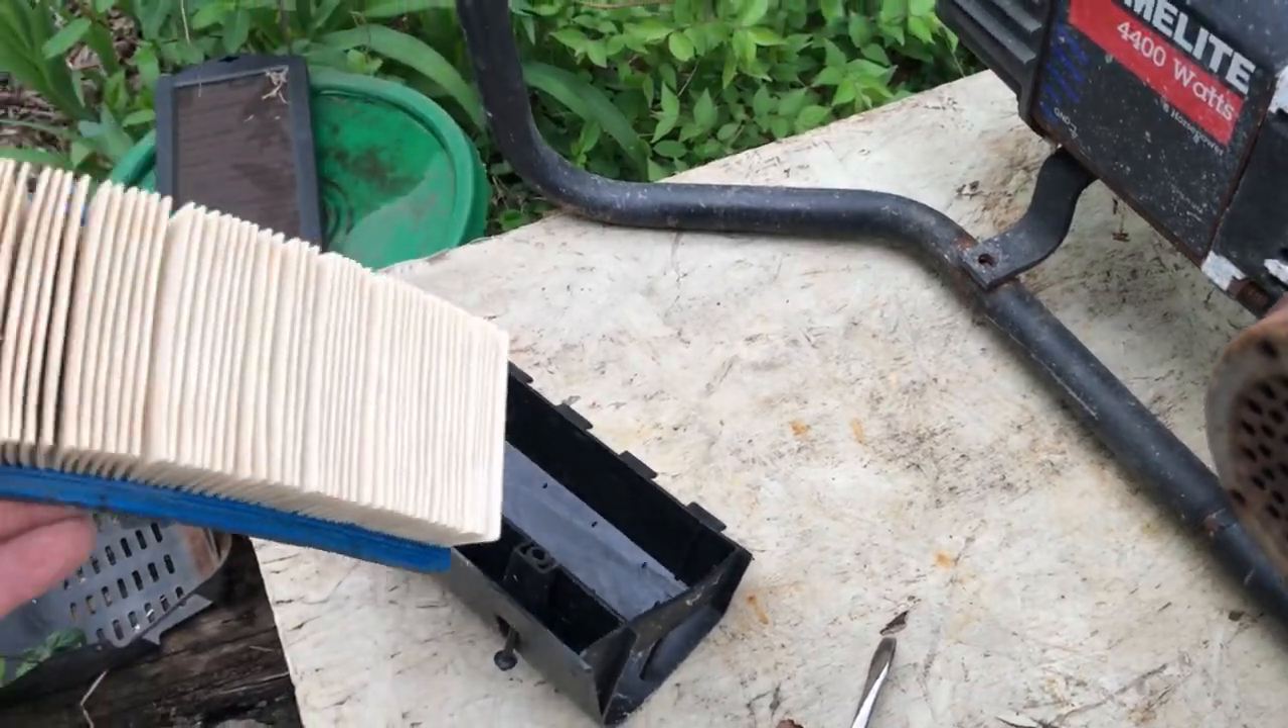I got the air cleaner assembly off.